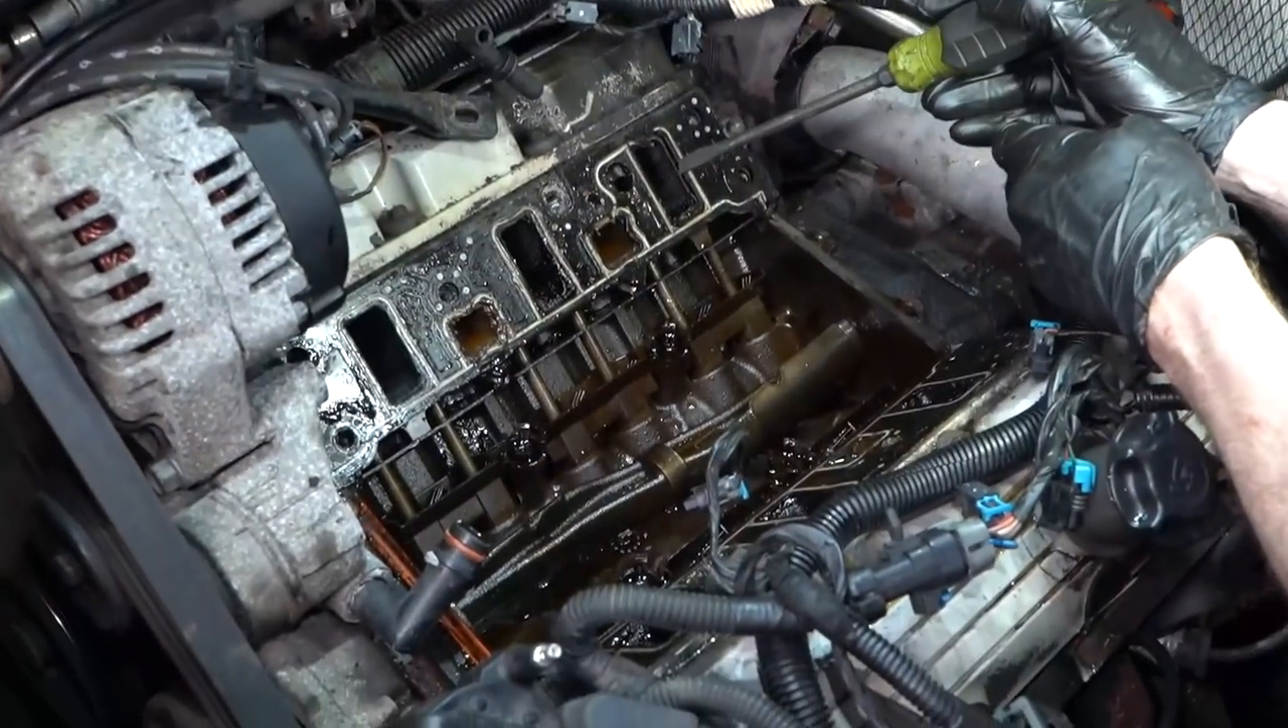Now that I have the intake off of there, we can have a nice clear look at our gasket area.